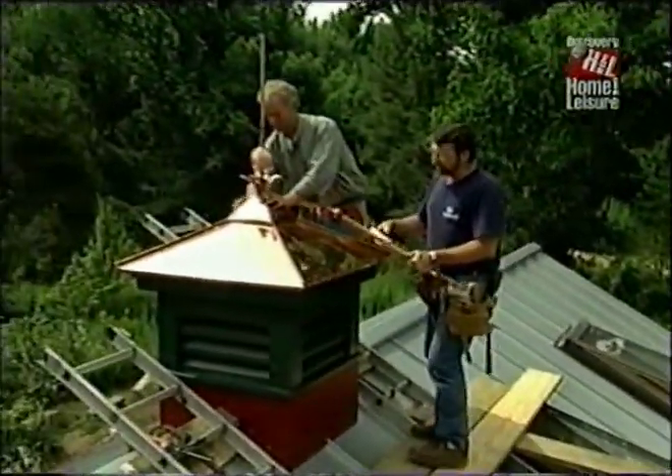Well, for the last hour or so, Larry and I have fitted the cupola to the roof and secured it in place.